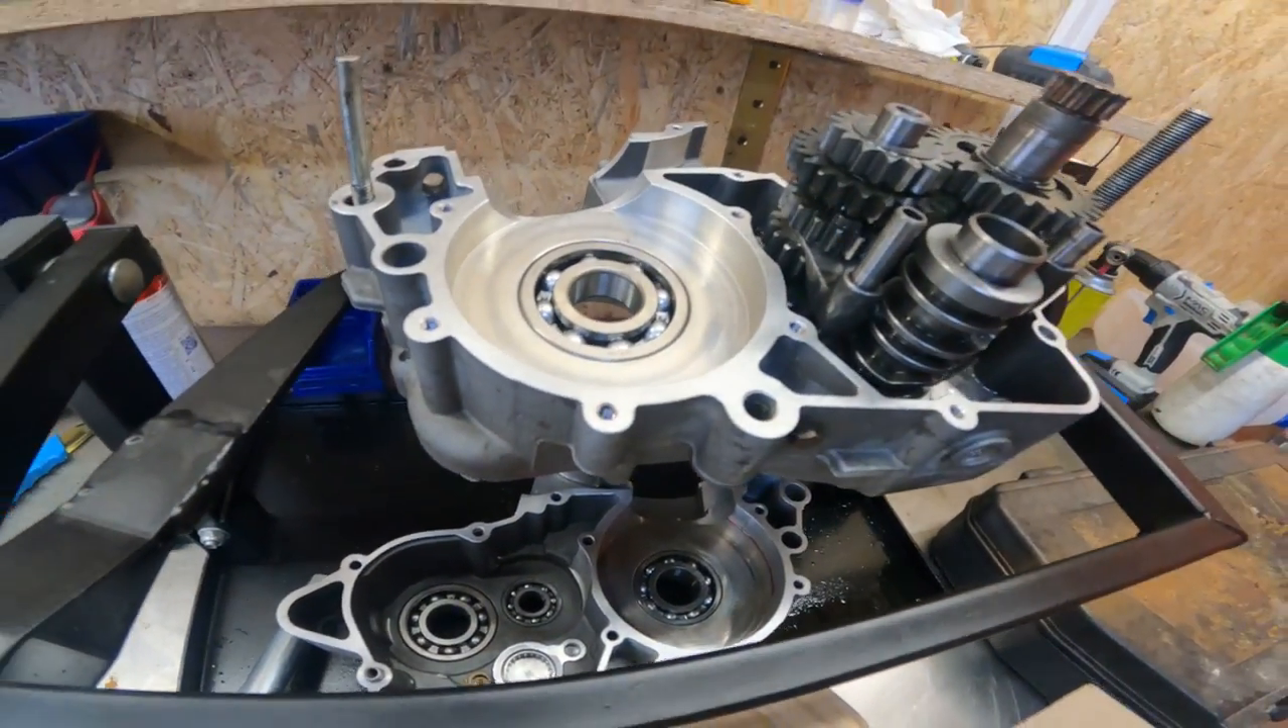Łożyska siedzą Skrzynia też siedzi już.